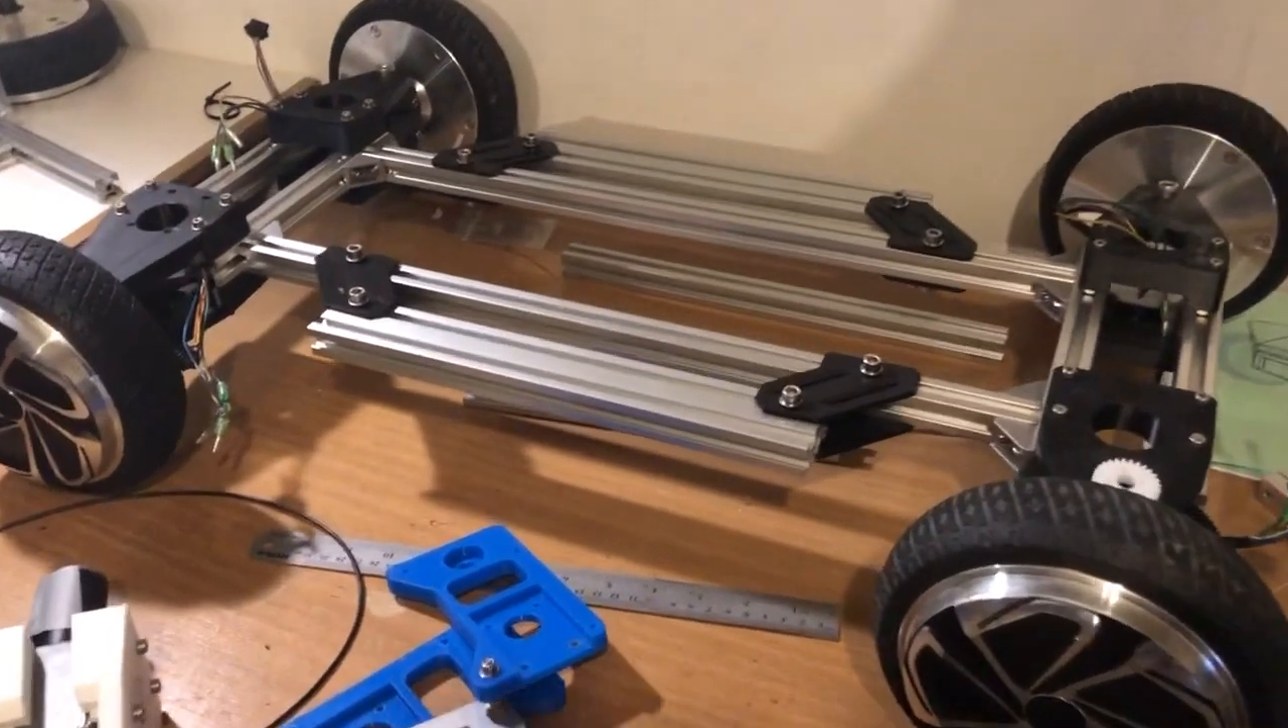We've got the chassis we've got all four wheels on it we've got all four wheel hubs.